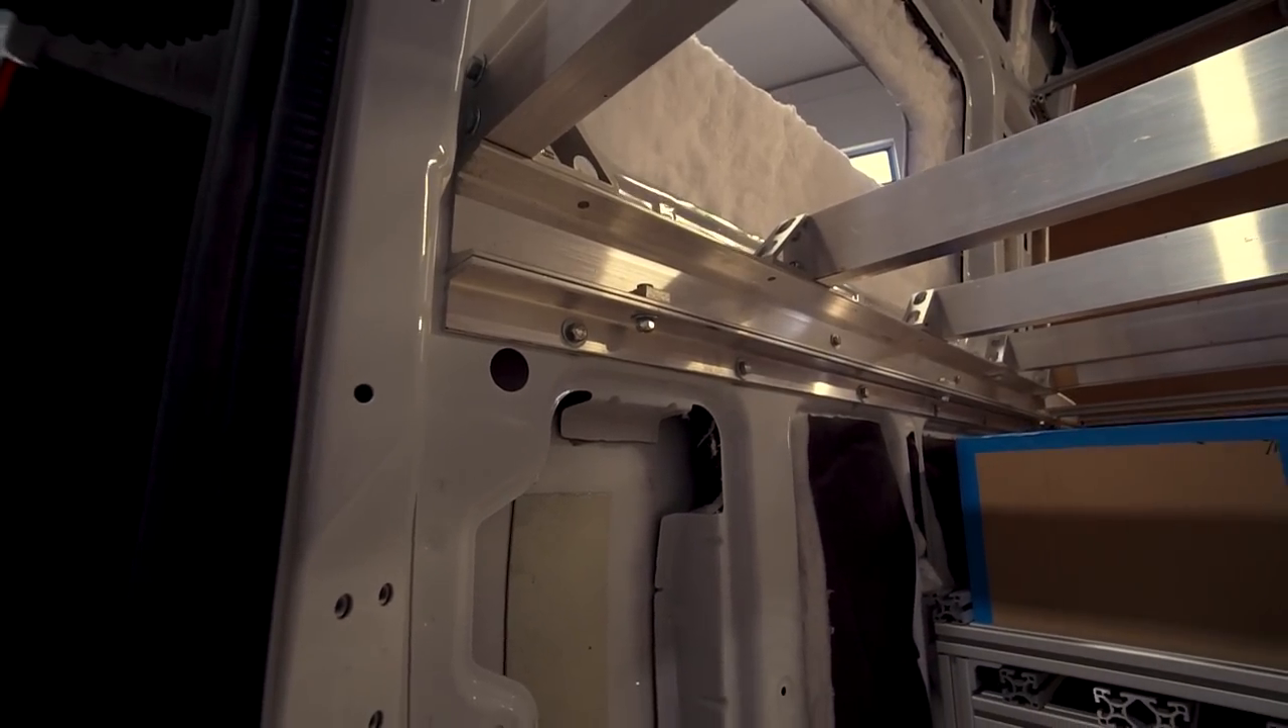You can see there's a piece of angle. That's inch and a half, quarter inch angle. That's mounted where the Mercedes Upfitters Guide tells you to mount.